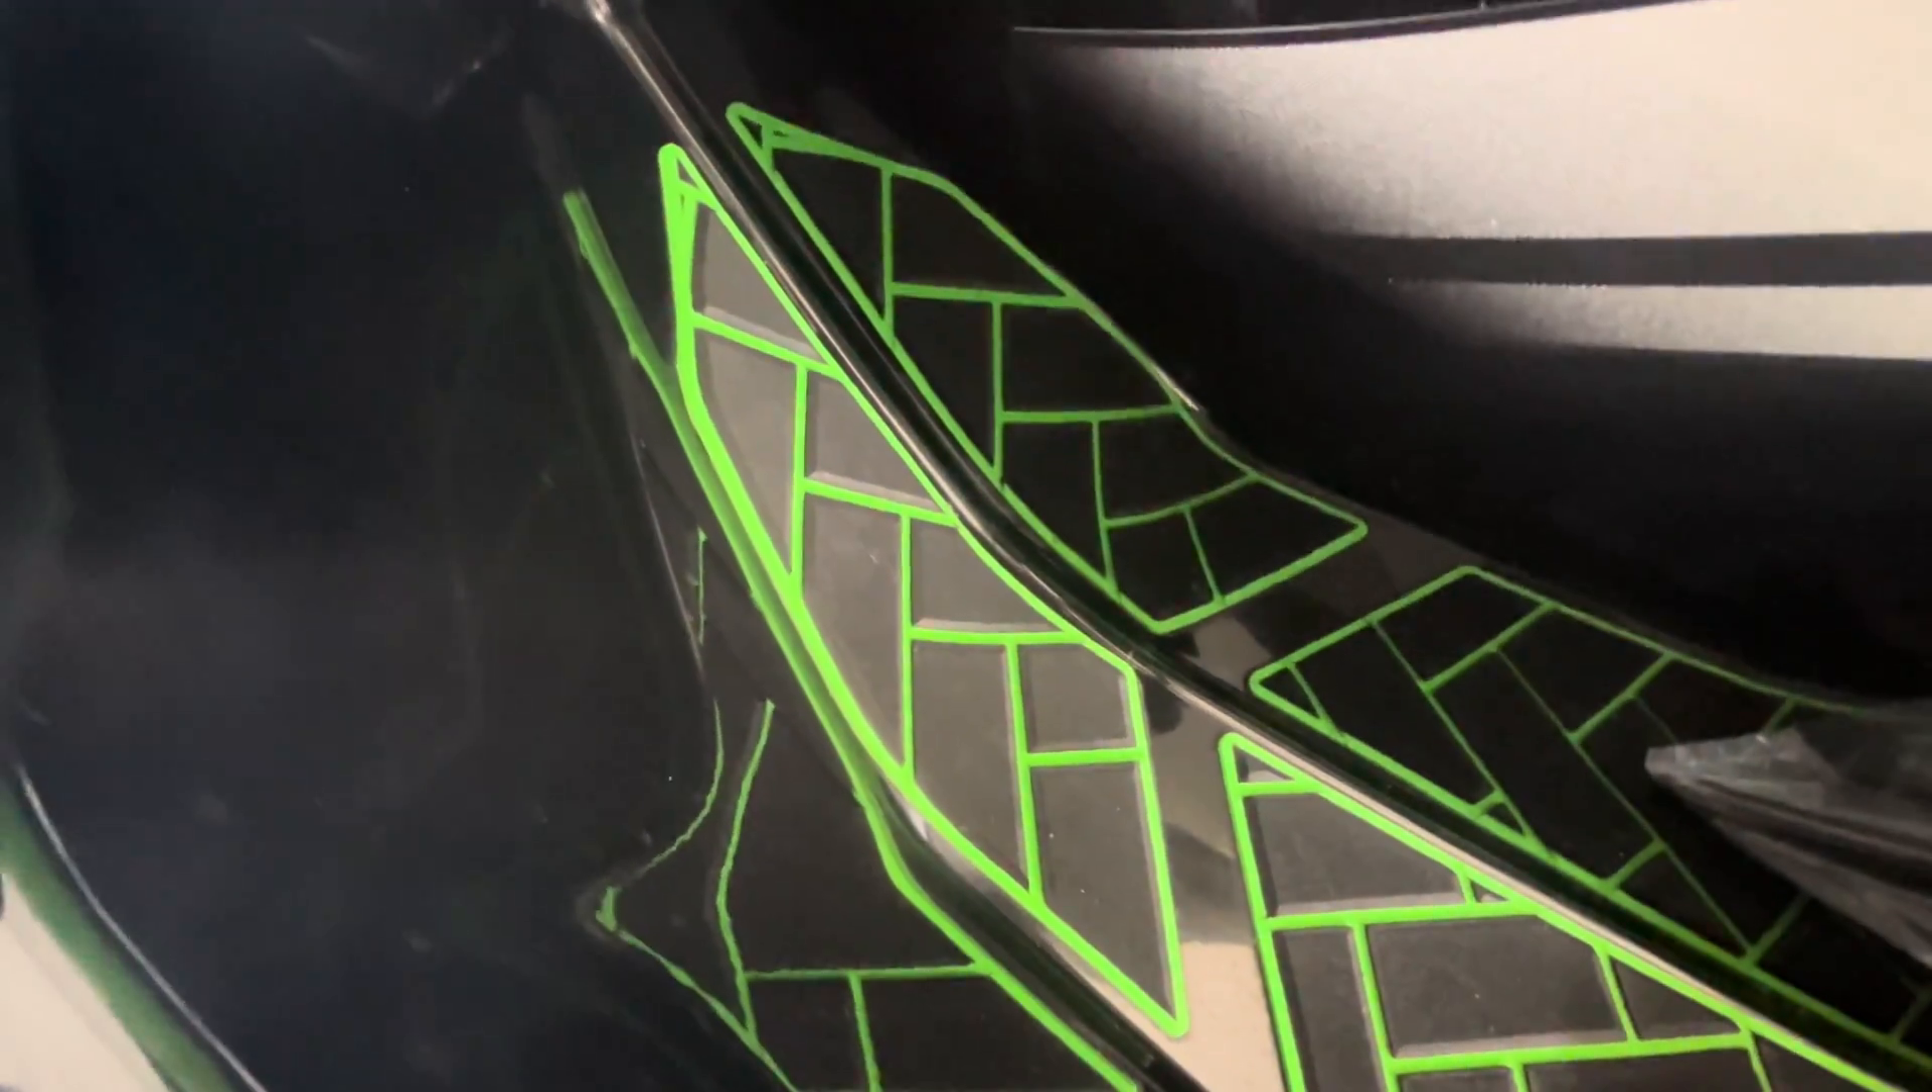Now I've got aftermarket pads already in place, so I'm going to skip this part of this factory-directed modification, but I wanted to show you anyway.